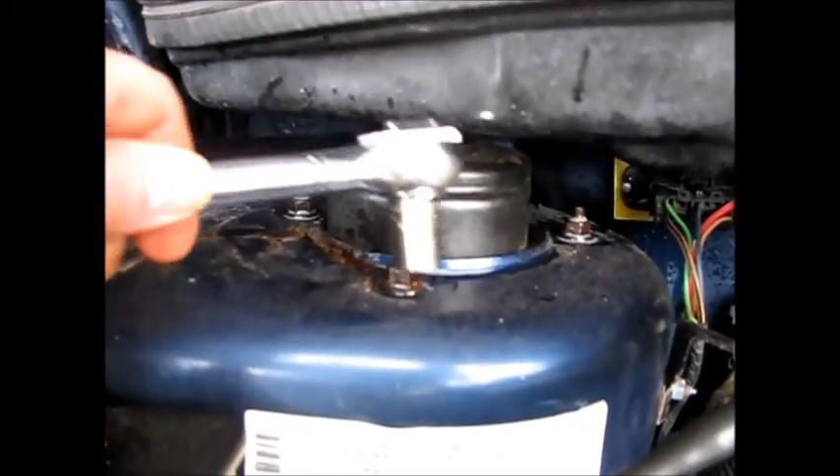Okay, what remains now are the three 13mm strut tower bolts.